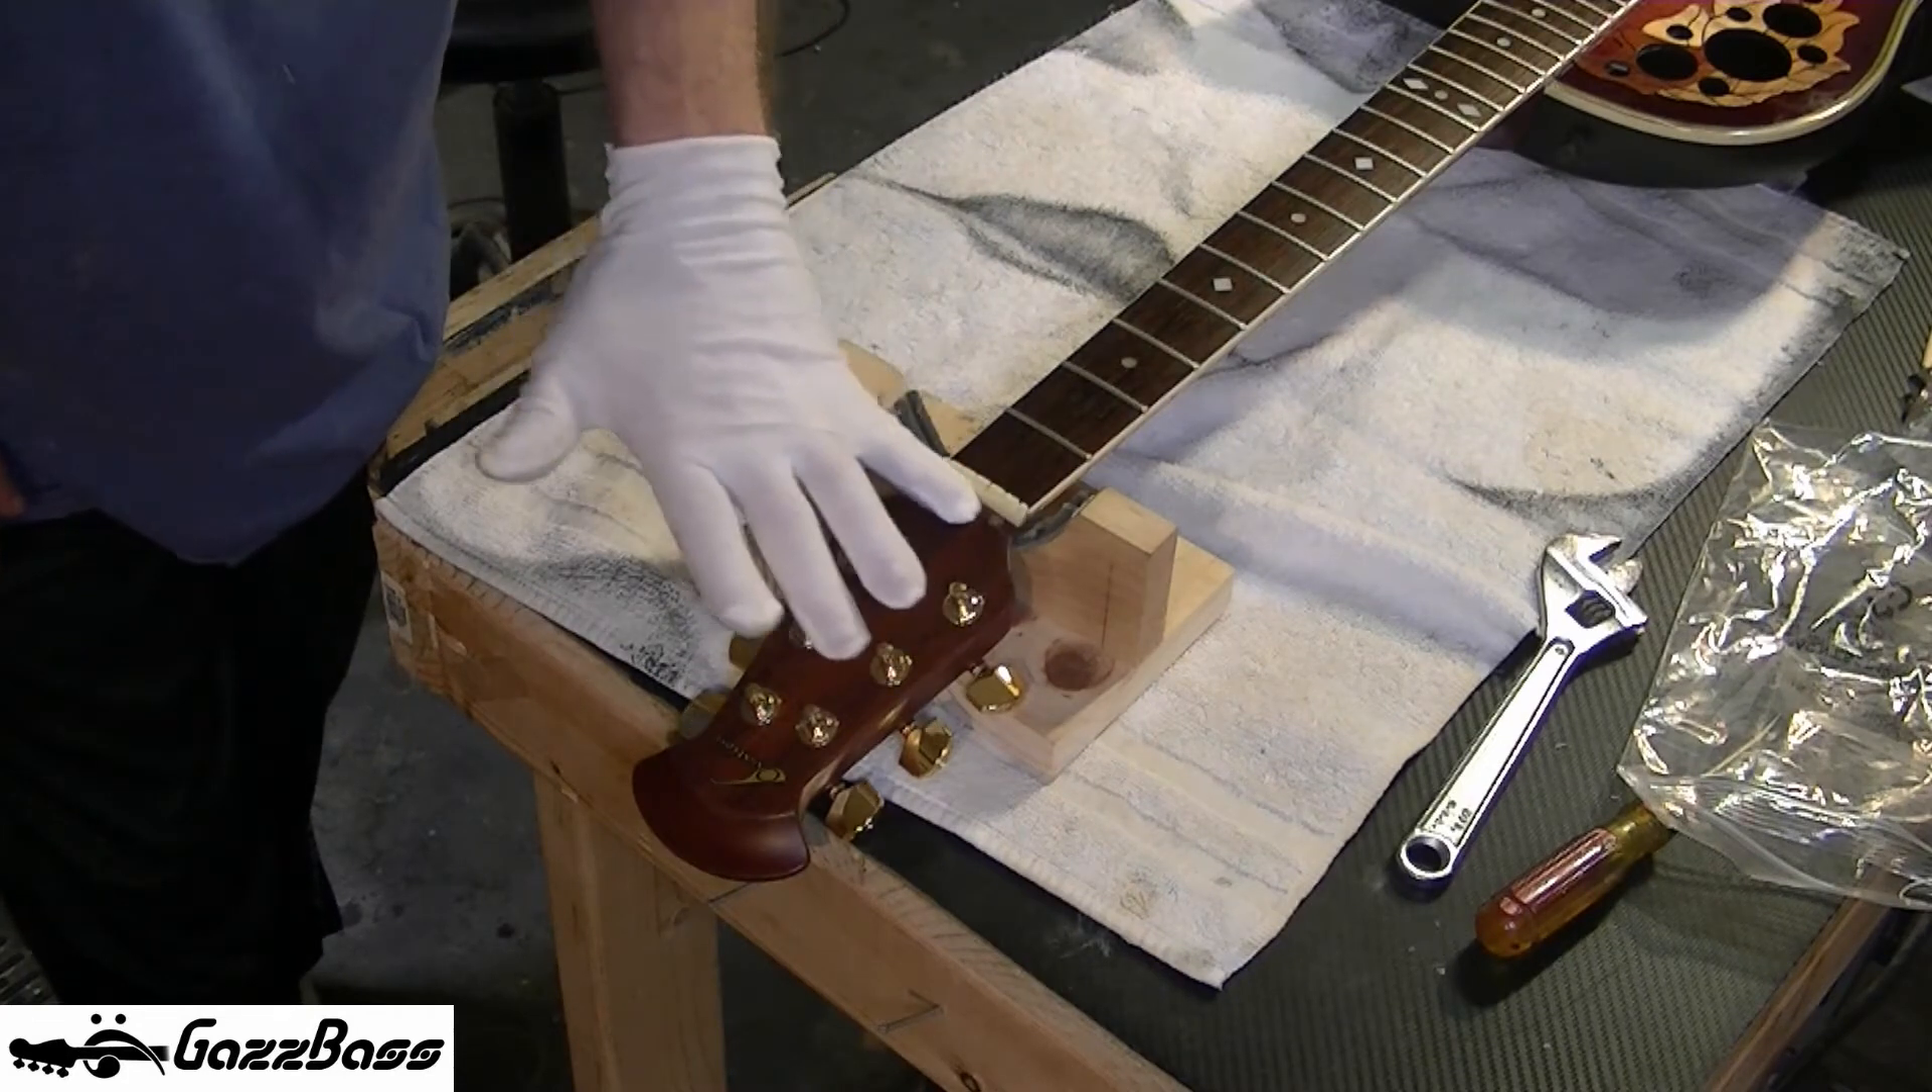Okay, tuners are all nicely in.